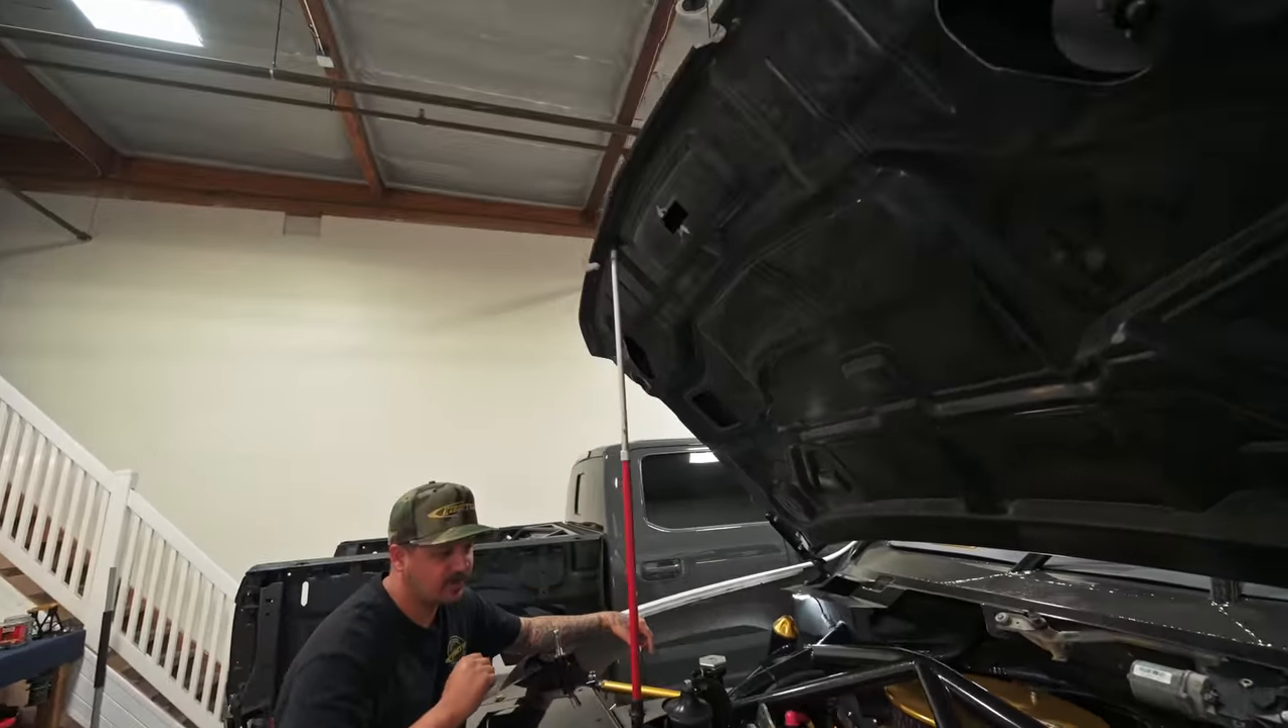Obviously we need to make a hood prop still we just got it propped open with the prop rod right now.